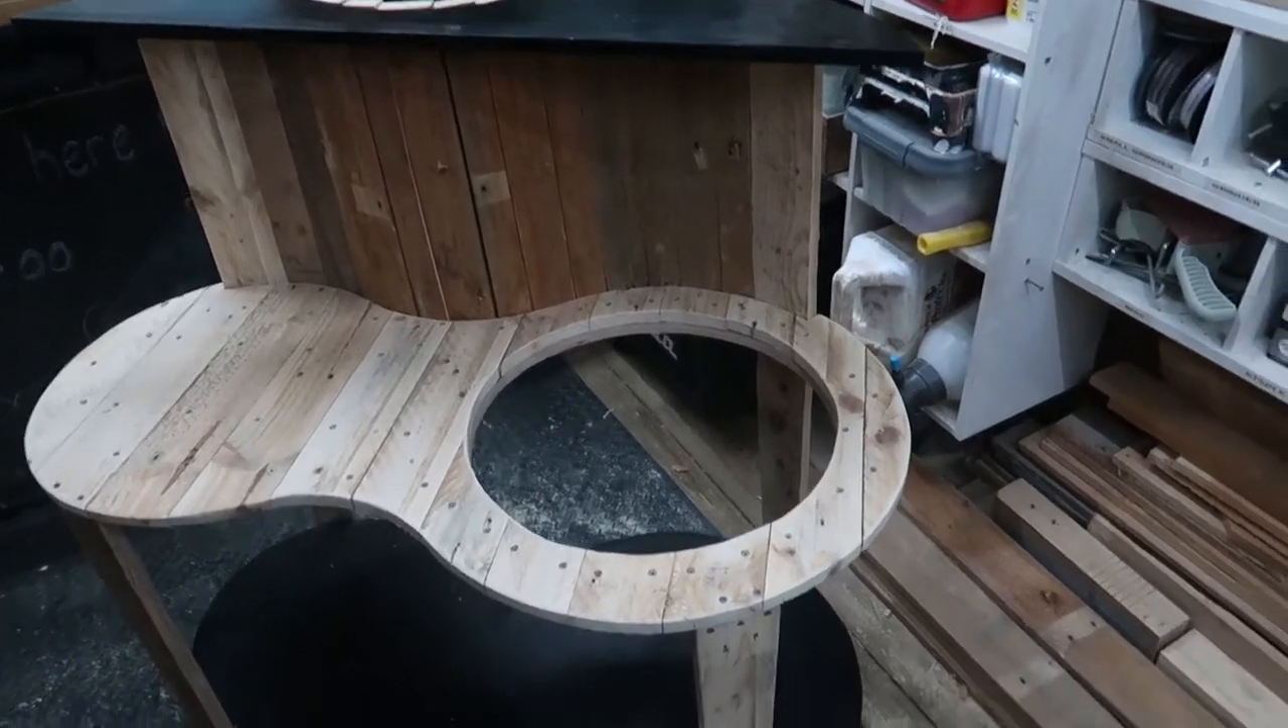All righty we've got the main framework put together. Still just a basic frame but it's all assembled.